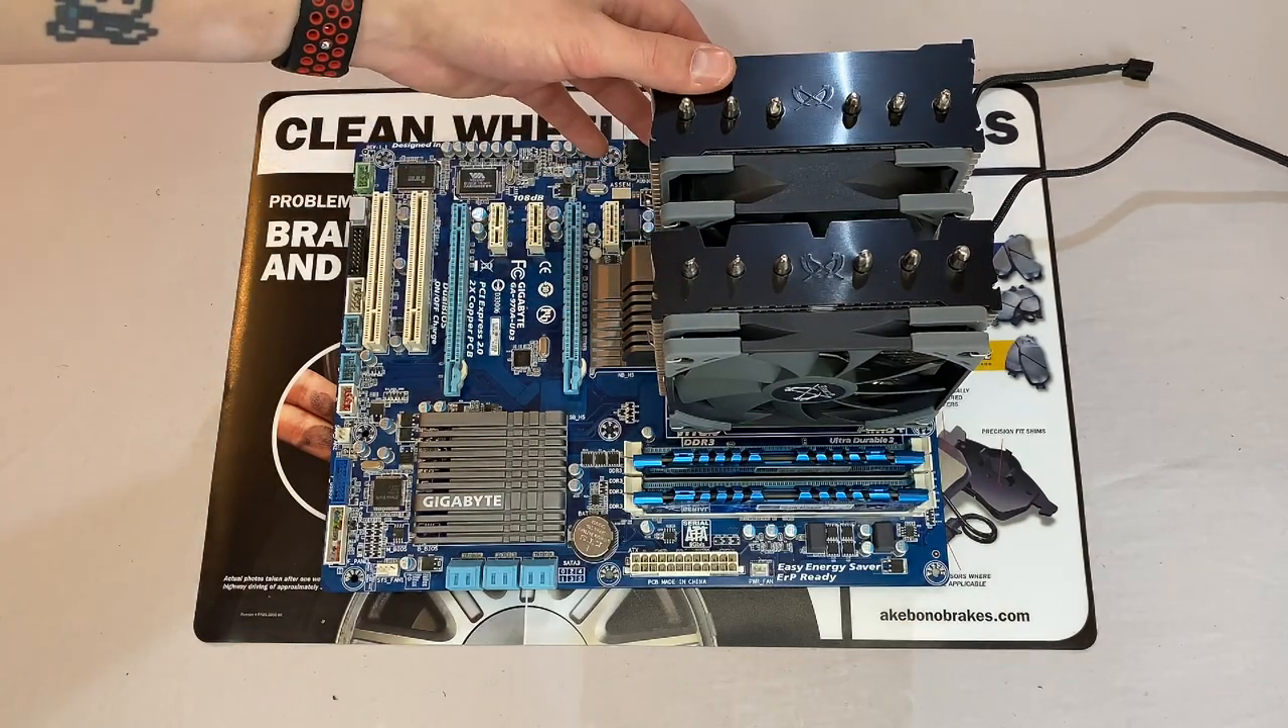Now with that being said, our motherboard's pretty much assembled there.